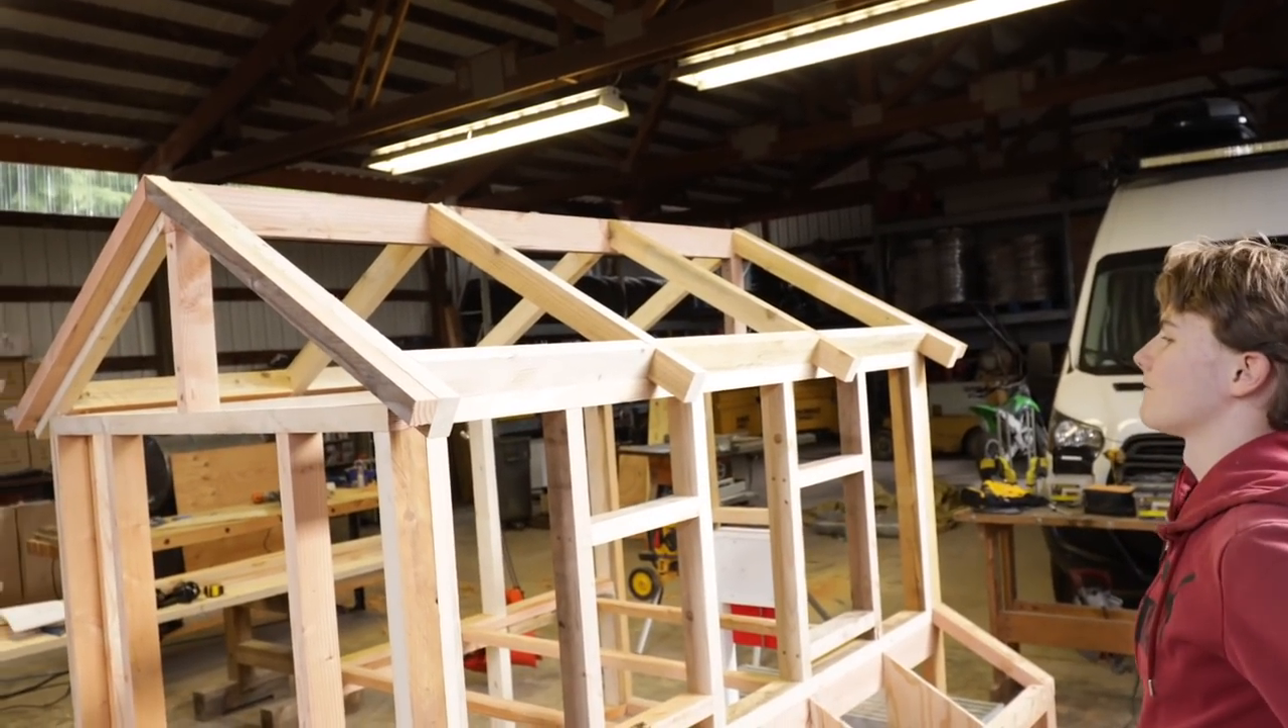And then we worked on making sure all of the rafters and center beam and everything were on.